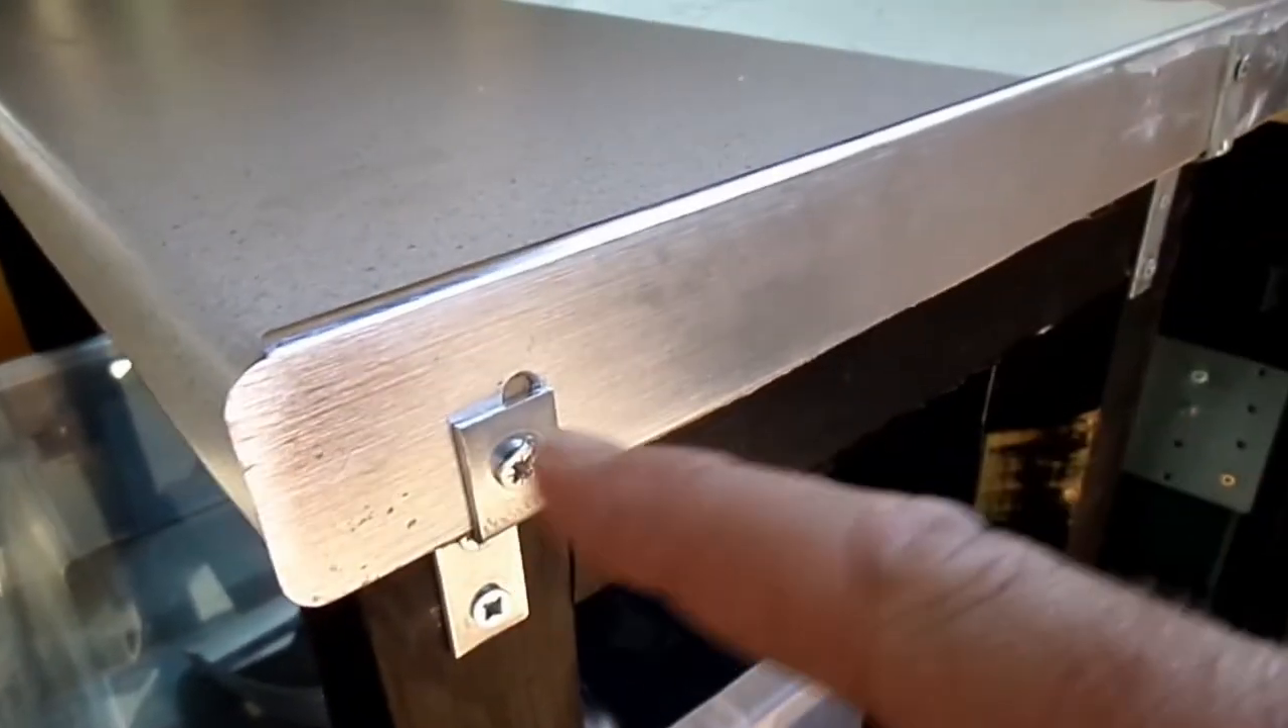Right we've just fitted this metal trim along here.